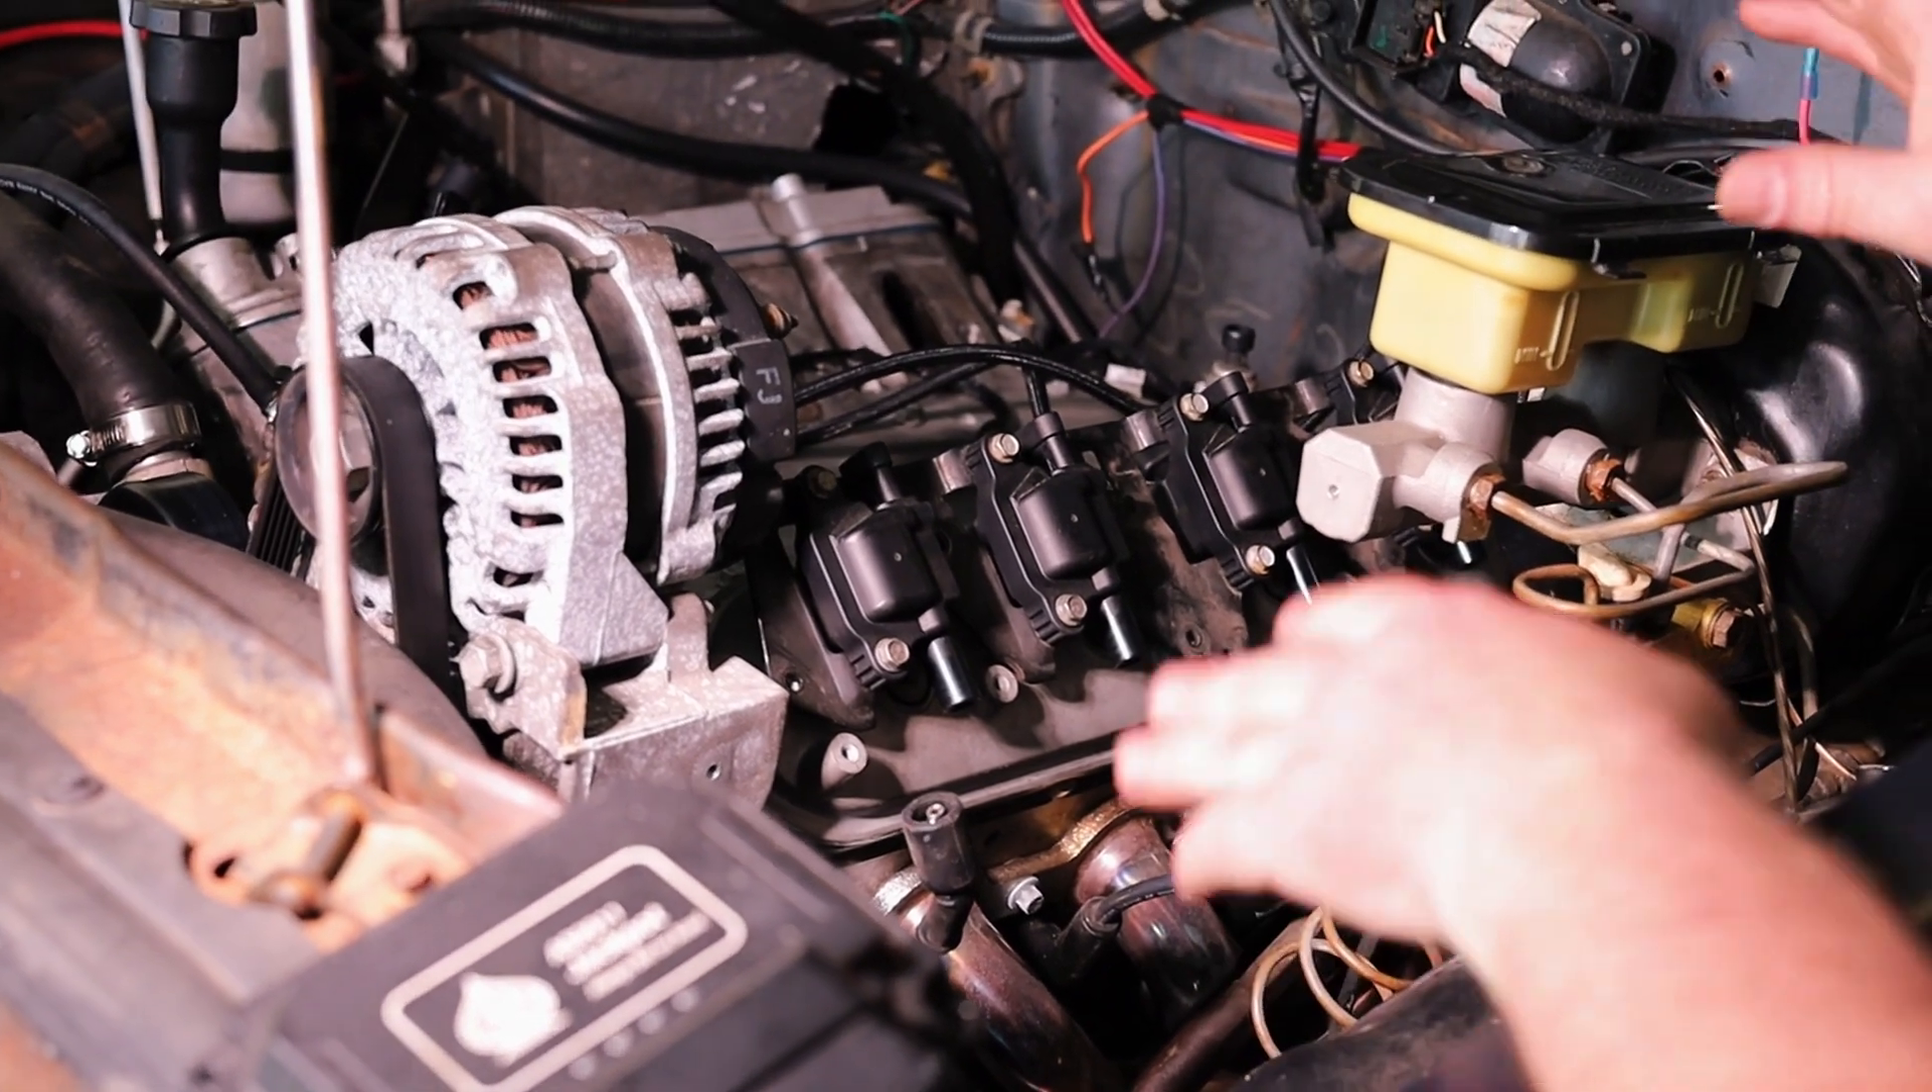Coils are on the brackets, setting on the valve covers, ready for bolts.